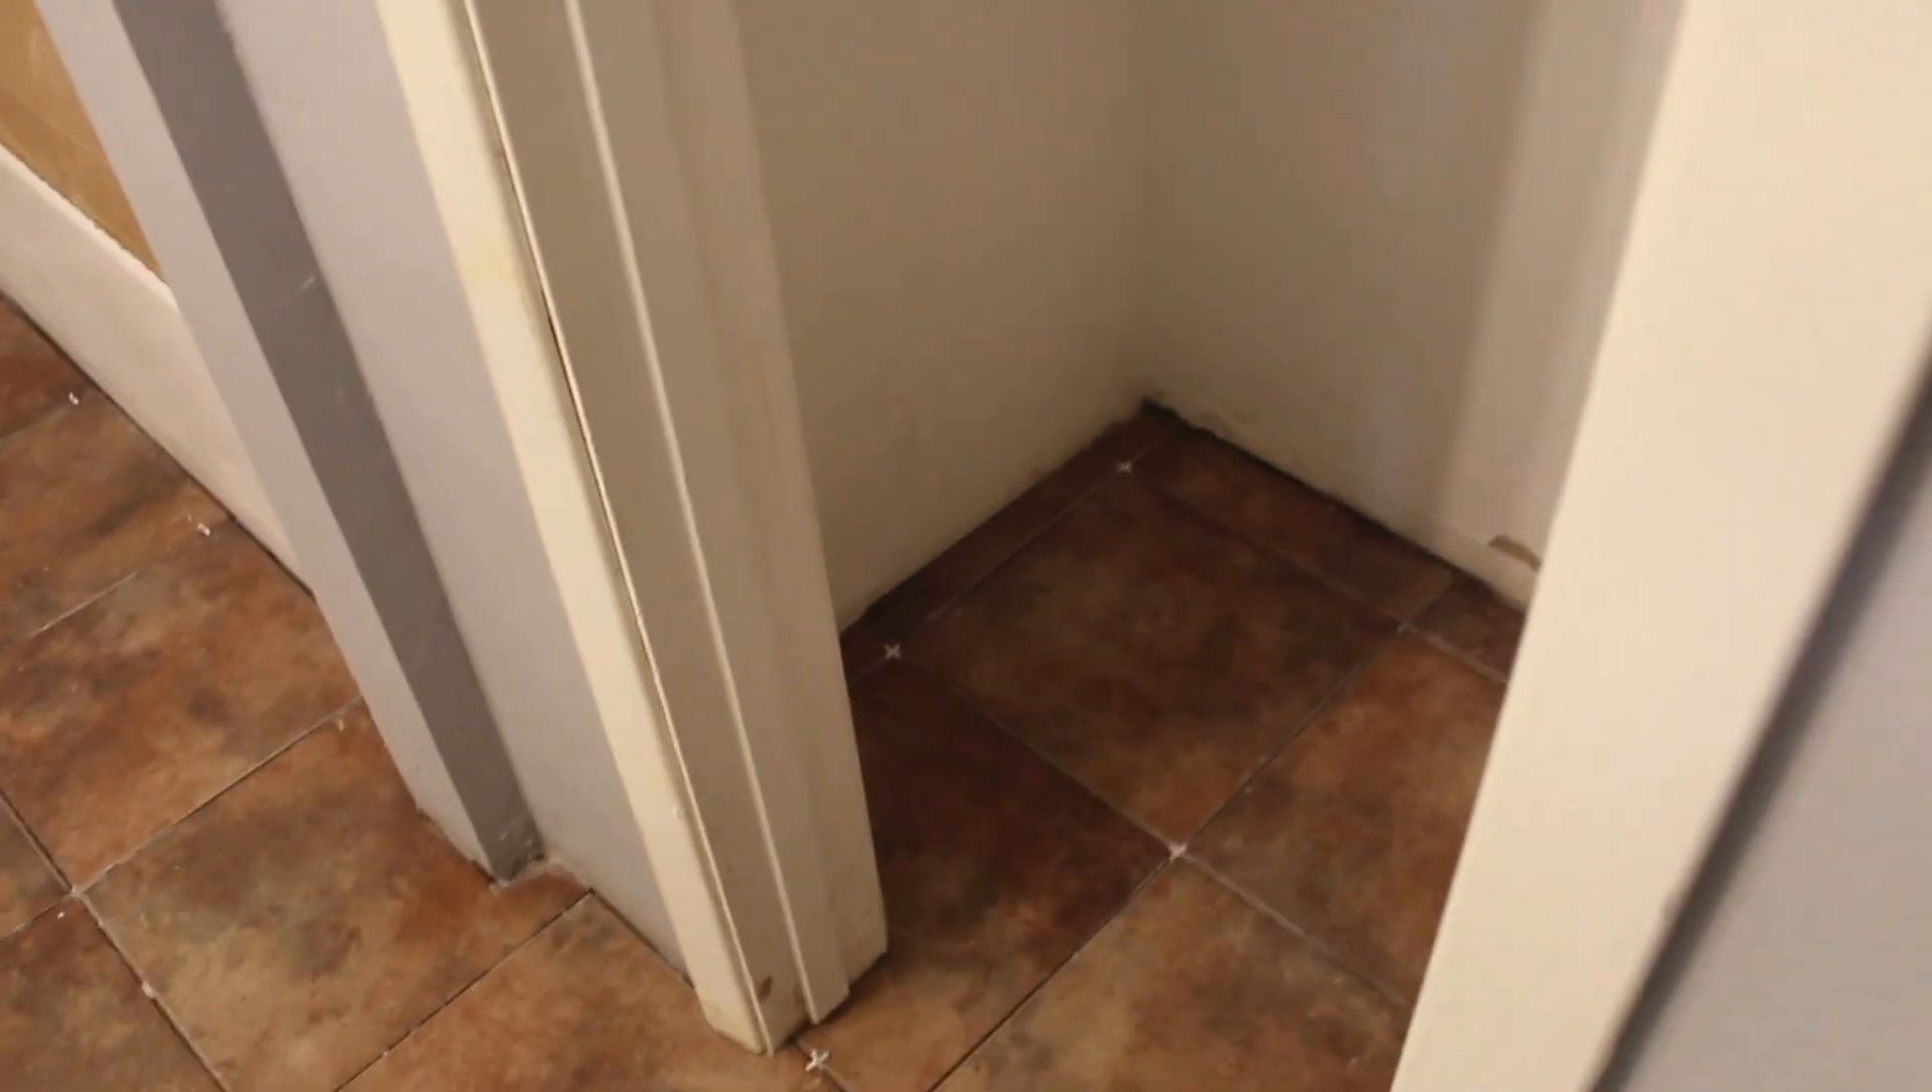I'm gonna be laying some tile and as you can see I've already laid a lot of the tile in the bathroom and it's taken me quite a while.